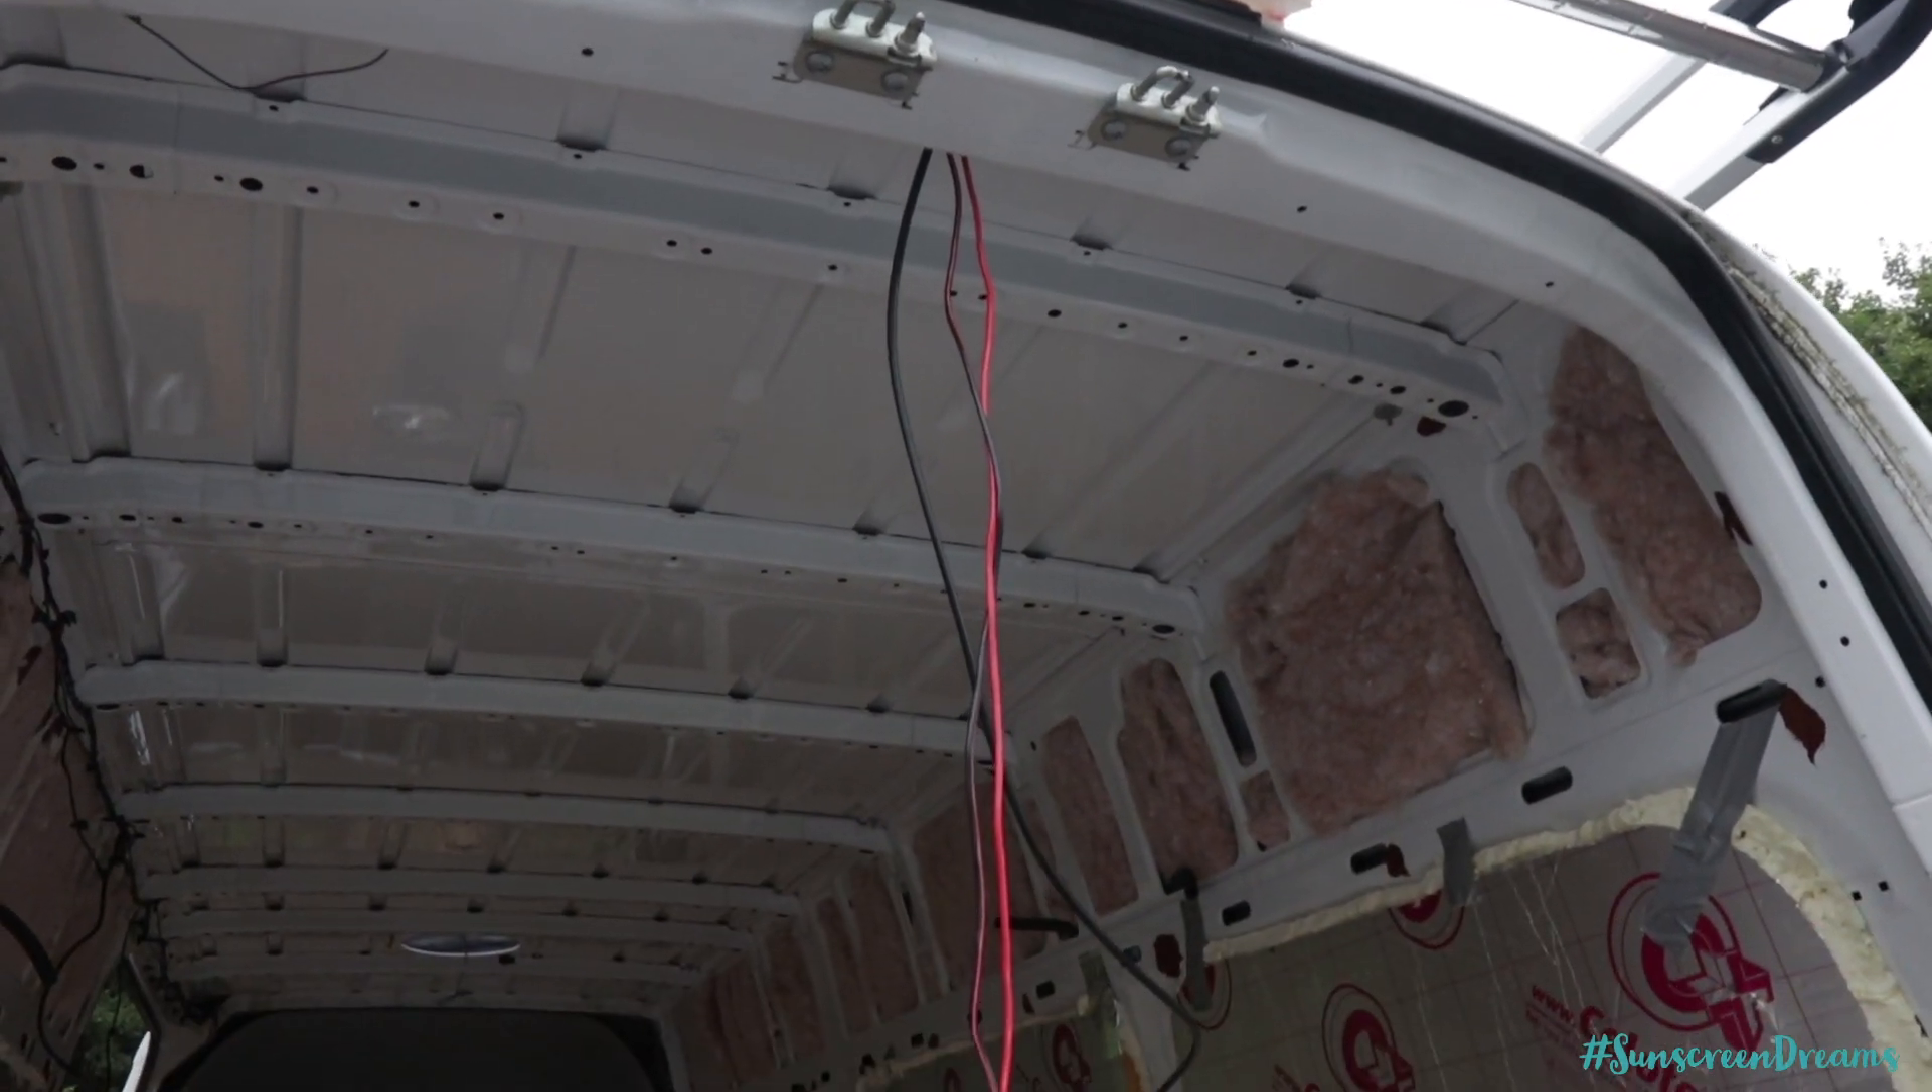So we now have the wires from the solar panel coming down inside the van.